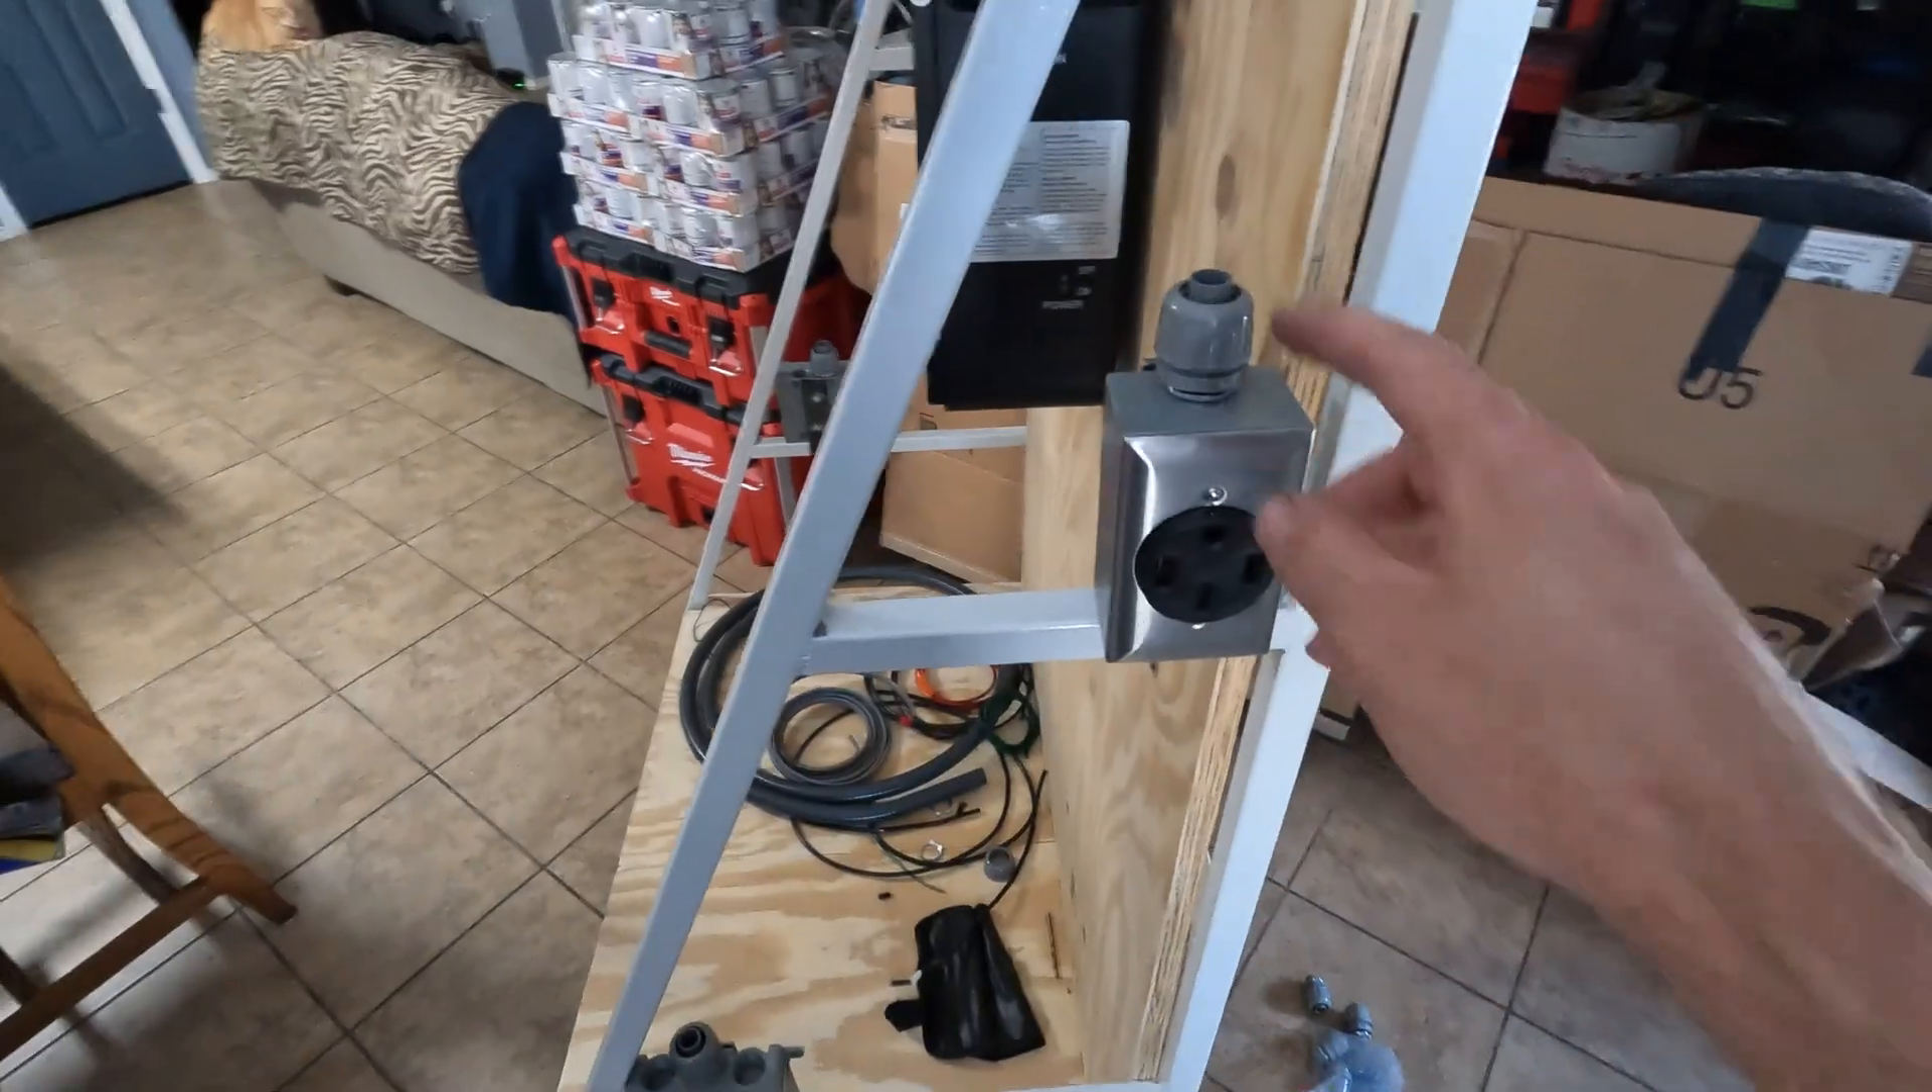All right the box is on and i also got some of these half inch grommet fitting things and i have the tubing that connect the conduit.